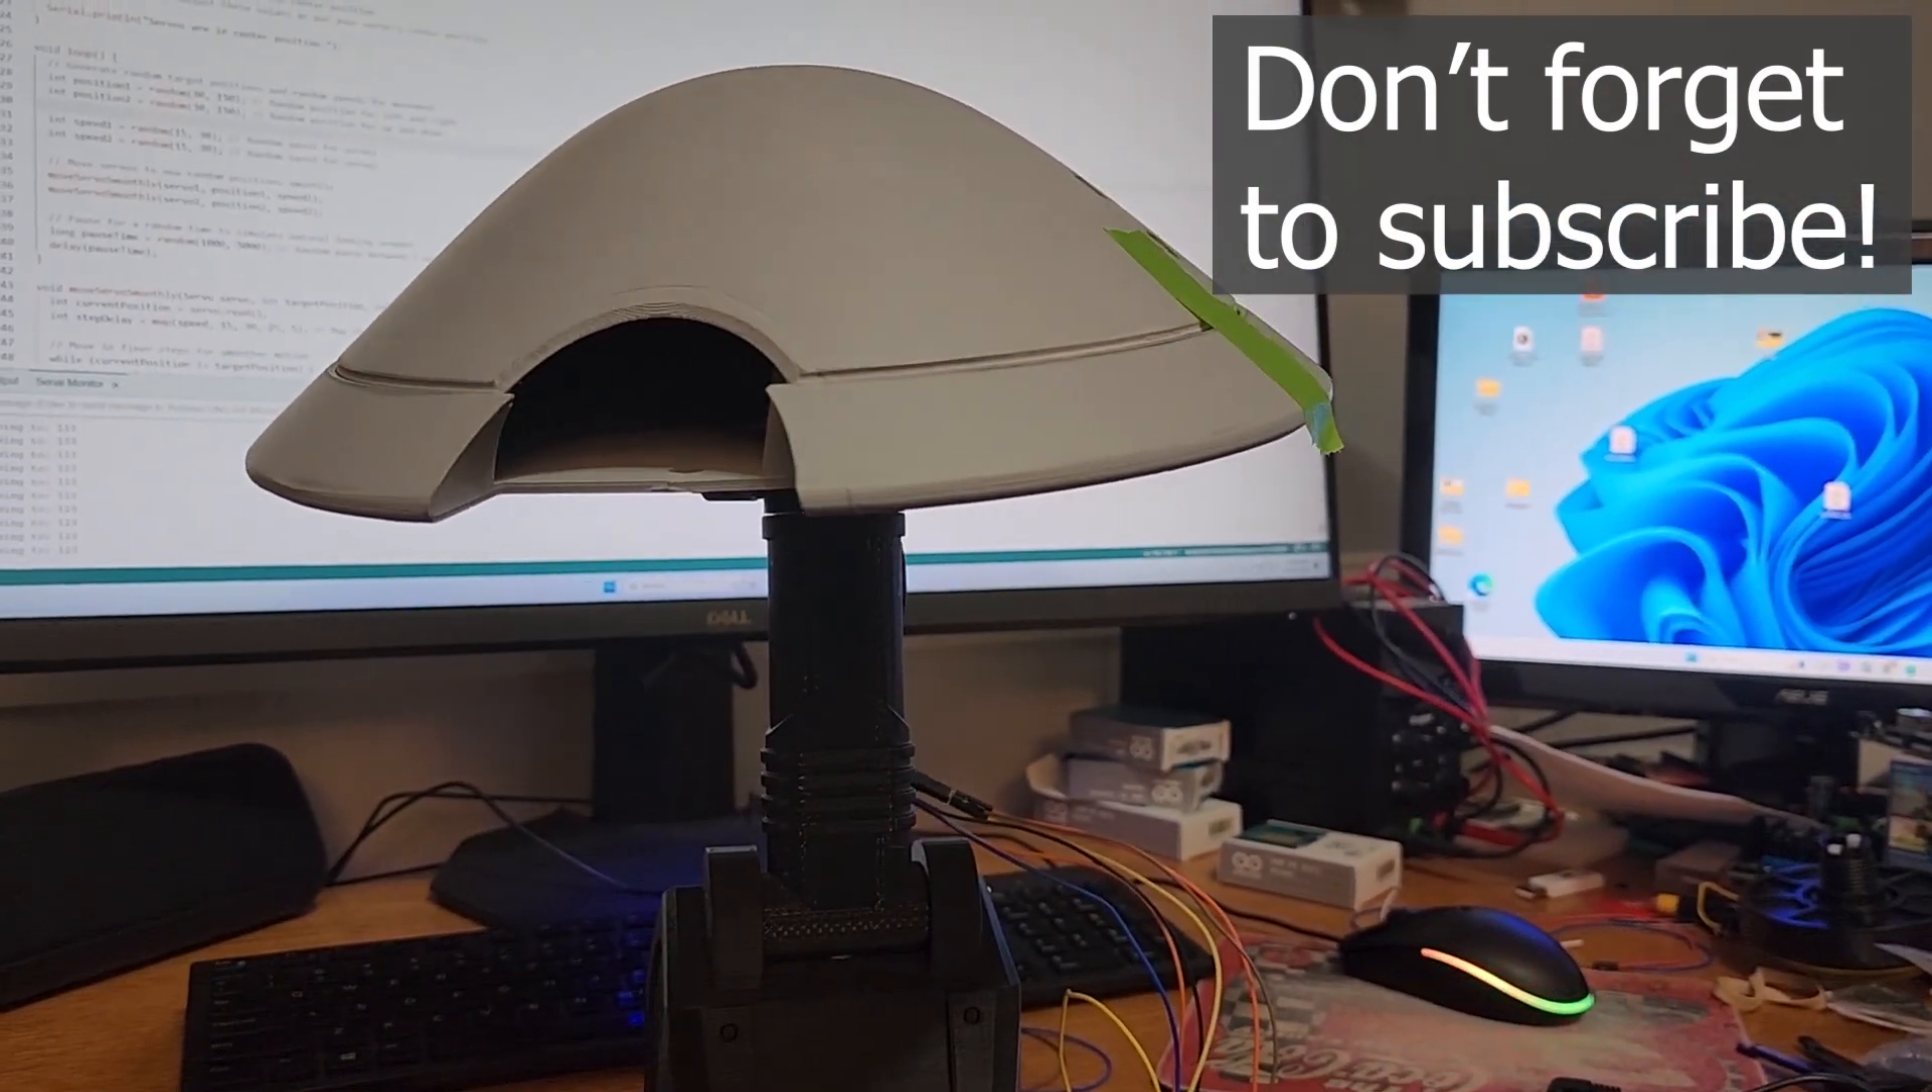So here's a look at the droid with the top of the head on and that helps out with the bounce a little bit.